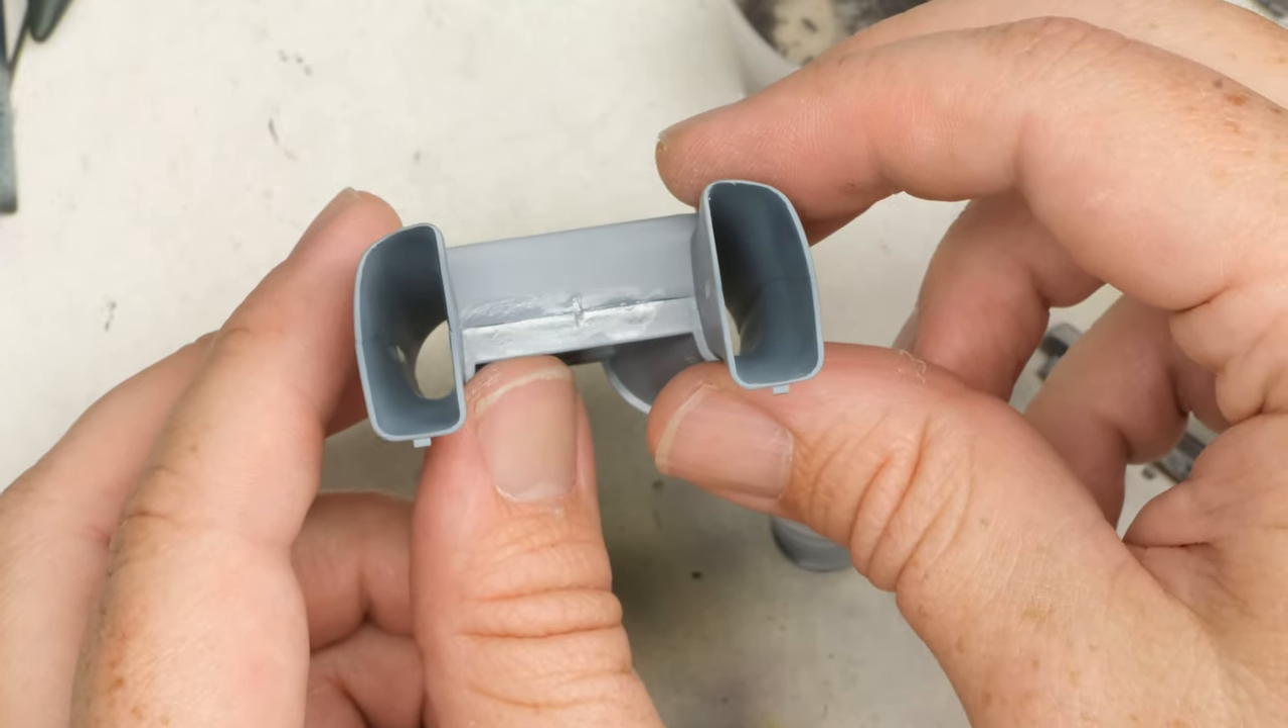Okay, now the intakes are together.